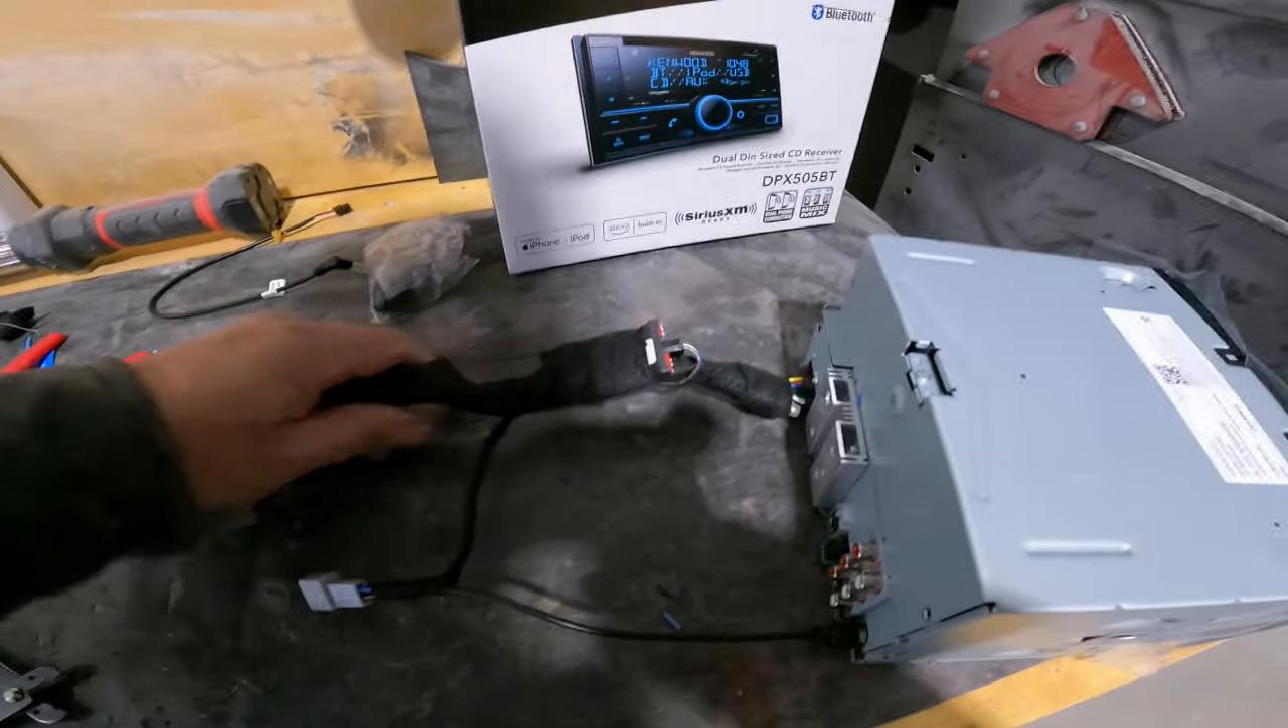Alright, as you can see, we've got this radio all wired up. We've got the harness hooked up.